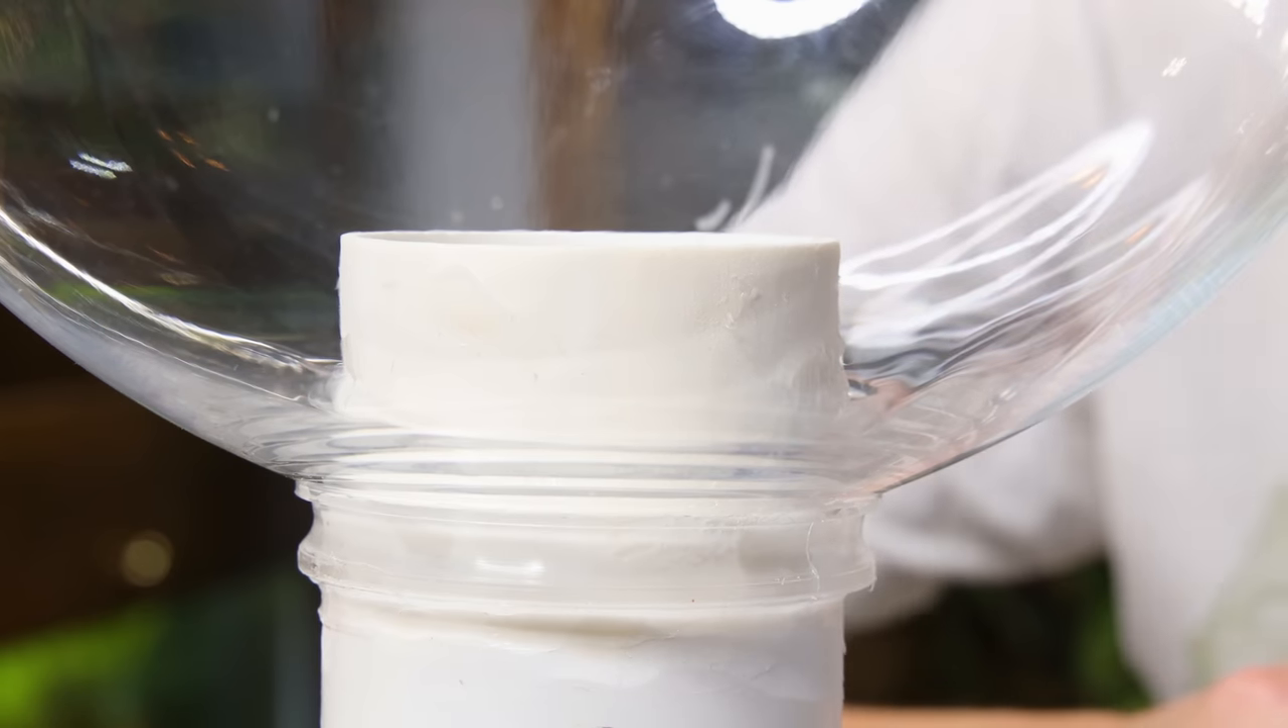So you see up top where I sanded the PVC it actually goes inside of the orb a little bit and that's so that I could build up substrate around the perimeter.